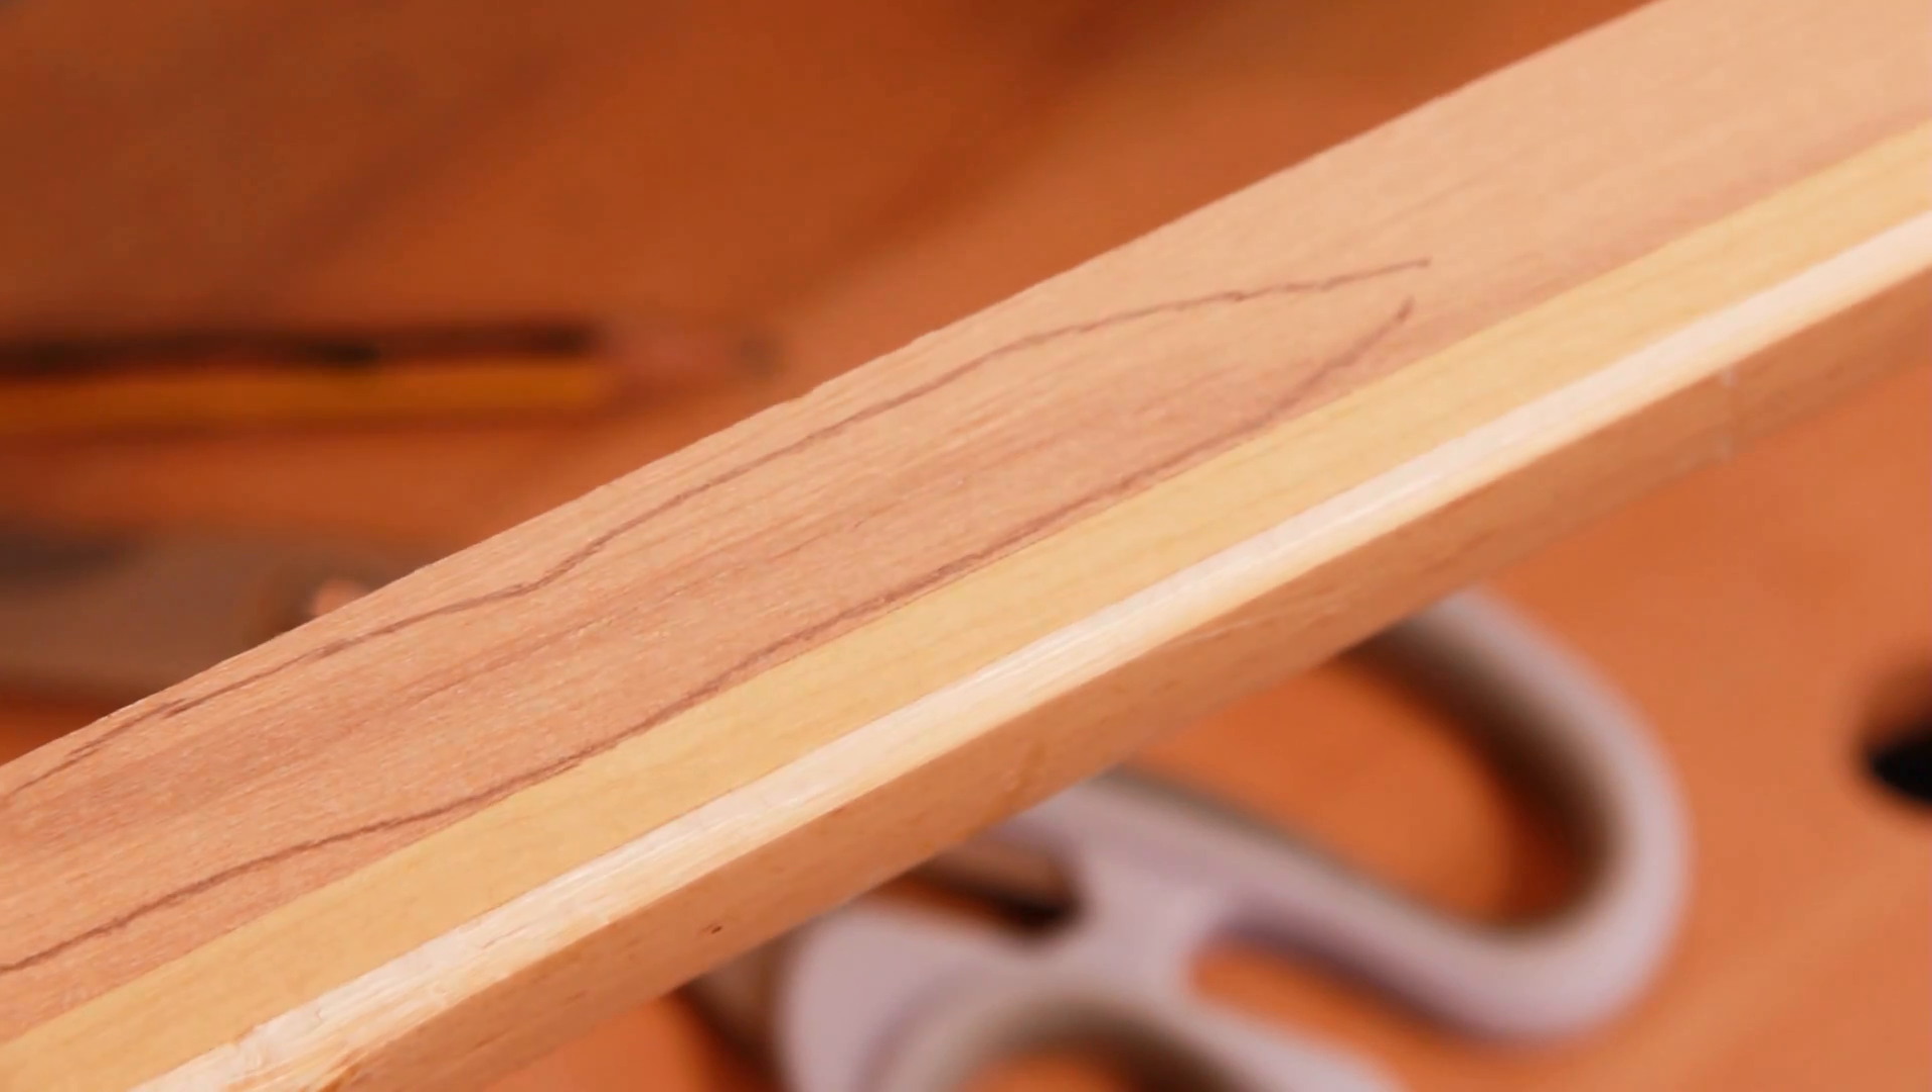Now, one of the arts of gluing up staves is getting all those pieces nicely glued together with no thick glue line and no gaps, as this one is.